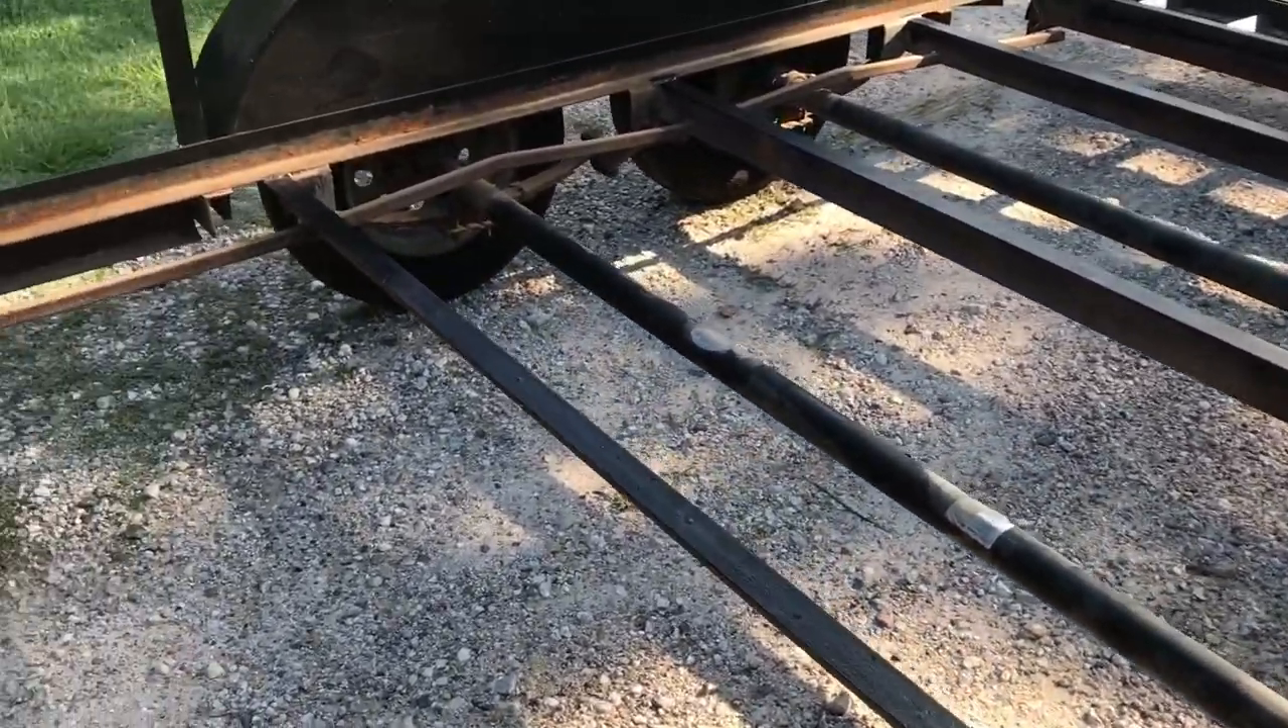My father-in-law got all the old deck boards ripped off, literally ripped off, because a lot of the screws would twist off.